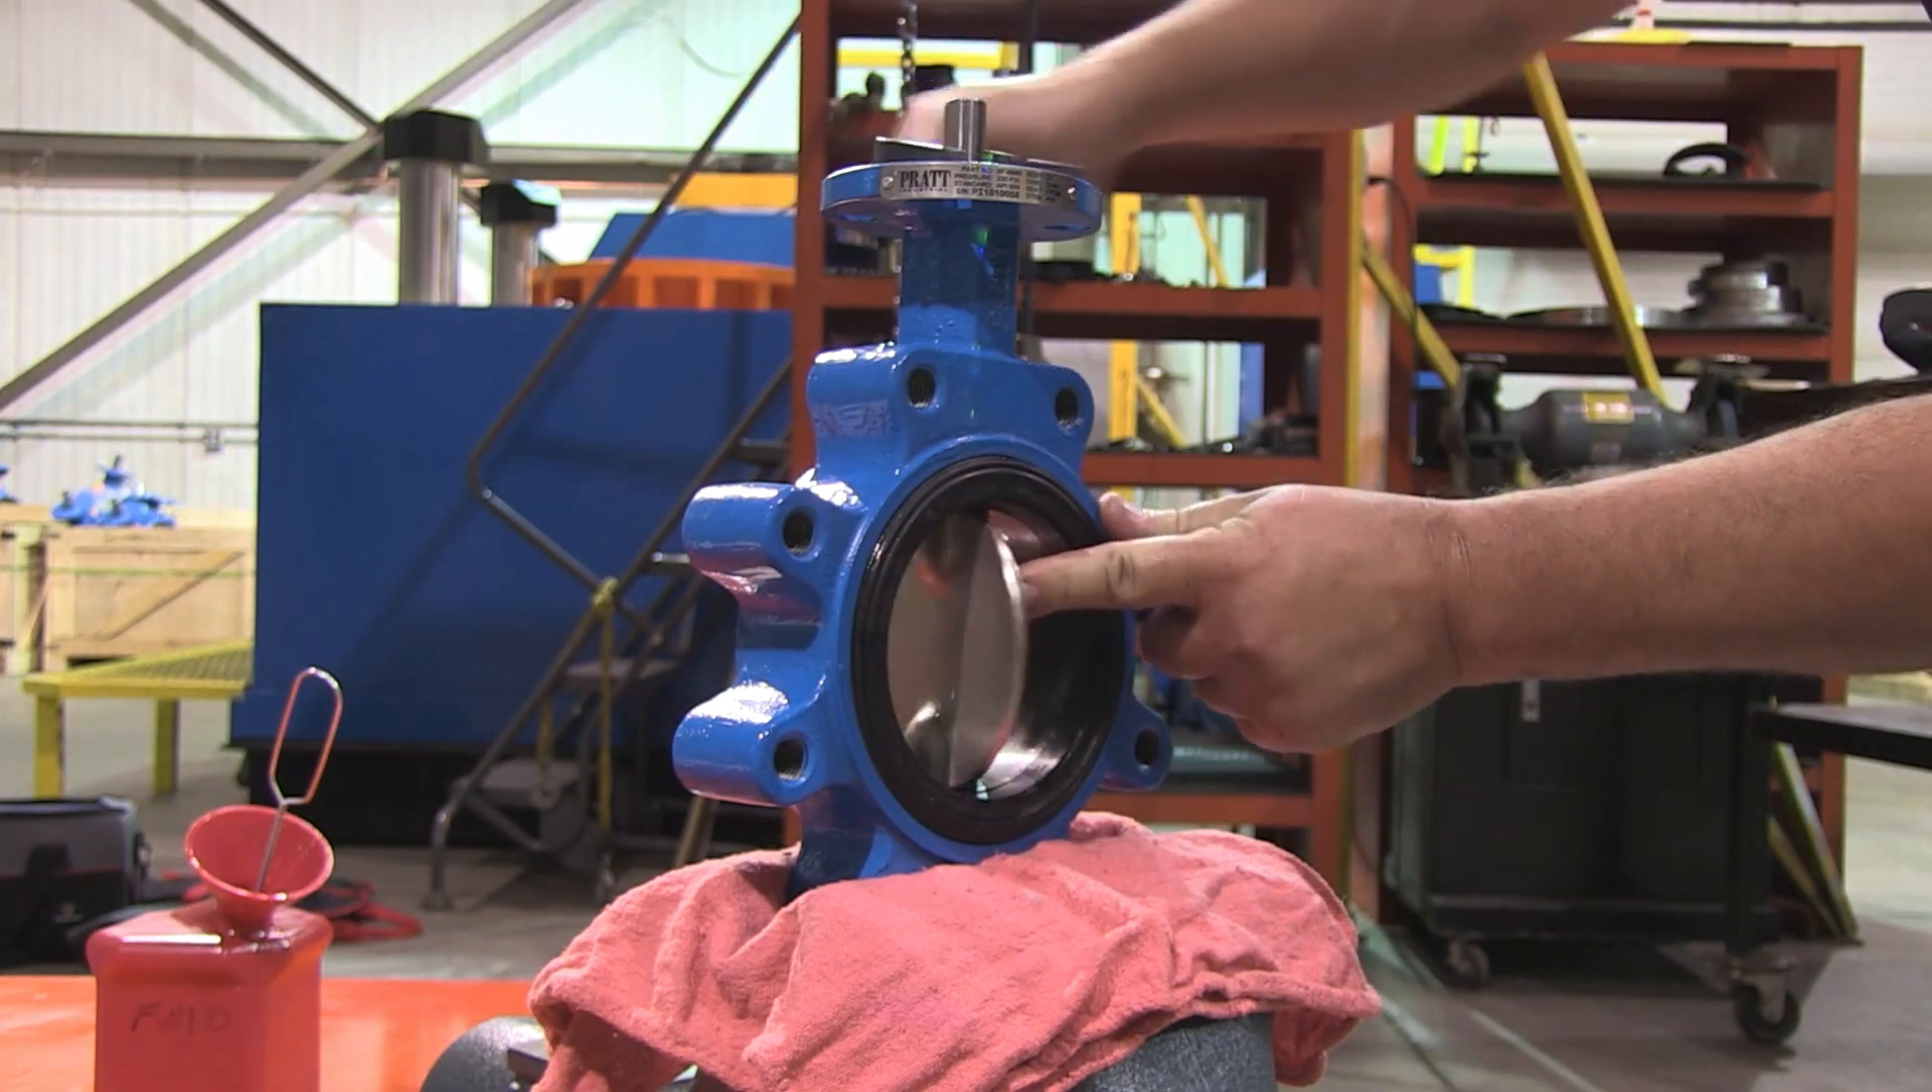Now your valve has been successfully assembled.